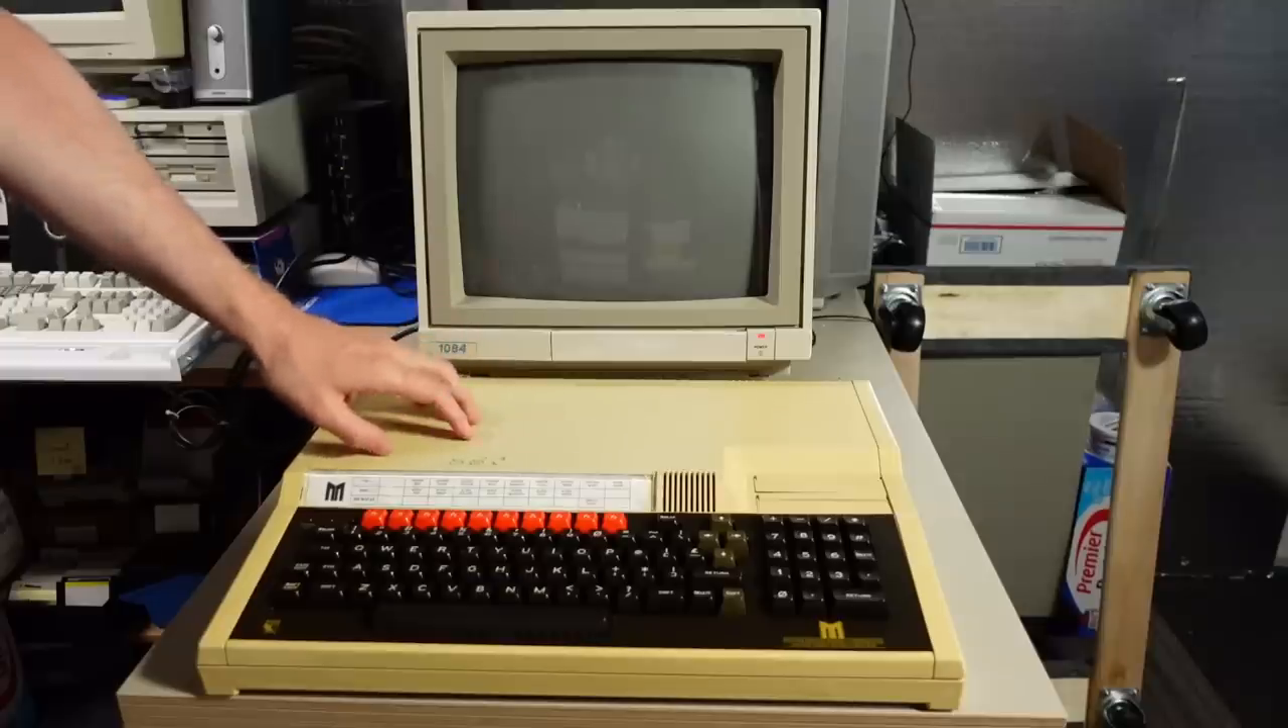Here it is the BBC Master 128 all back together and looking fantastic.